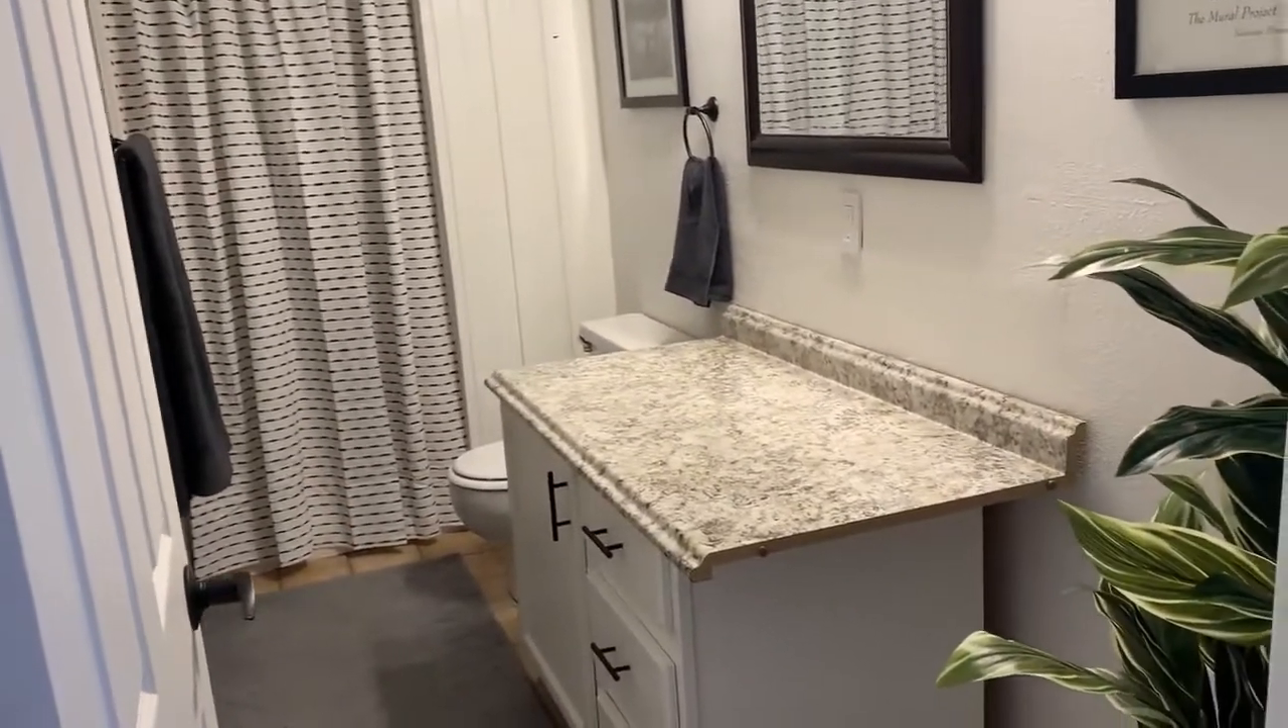We obviously still need to do the sink.